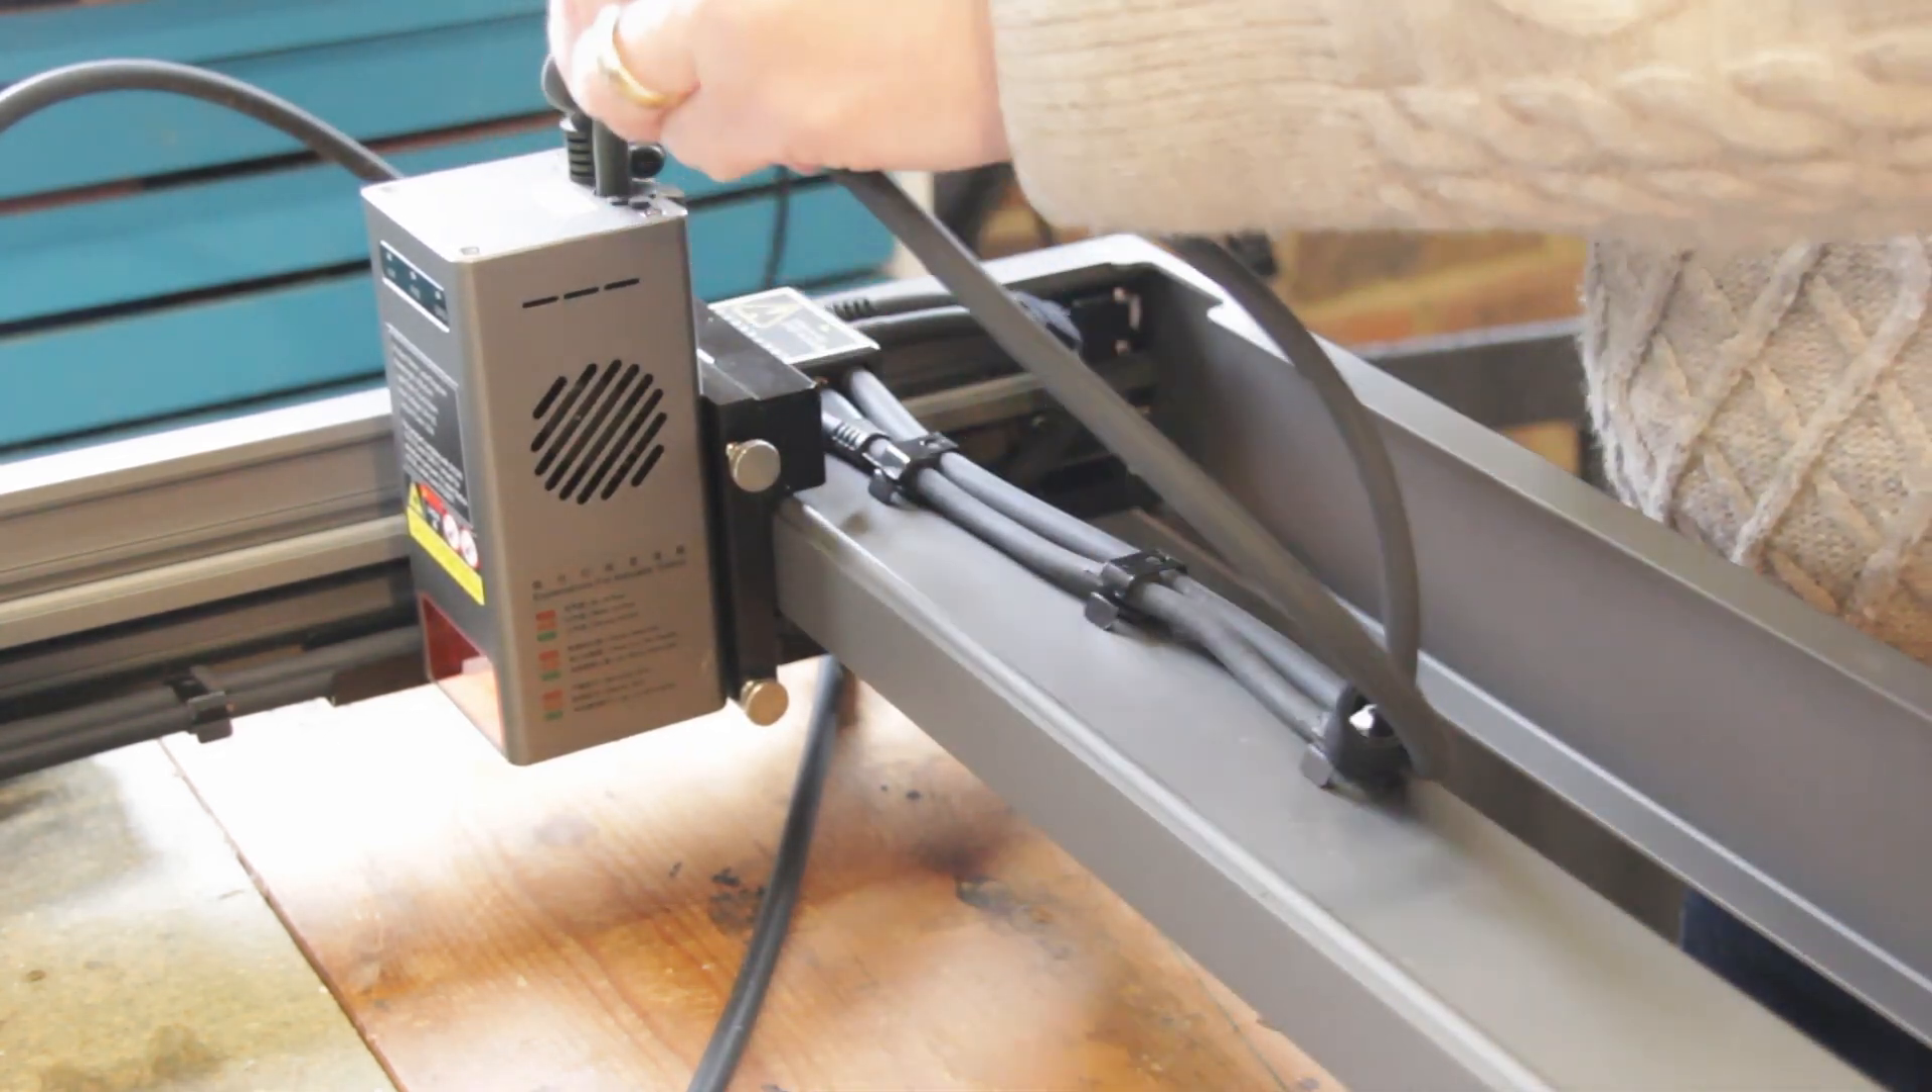The power for the laser gets connected into a little box, and the wires are already routed via some cable clips.